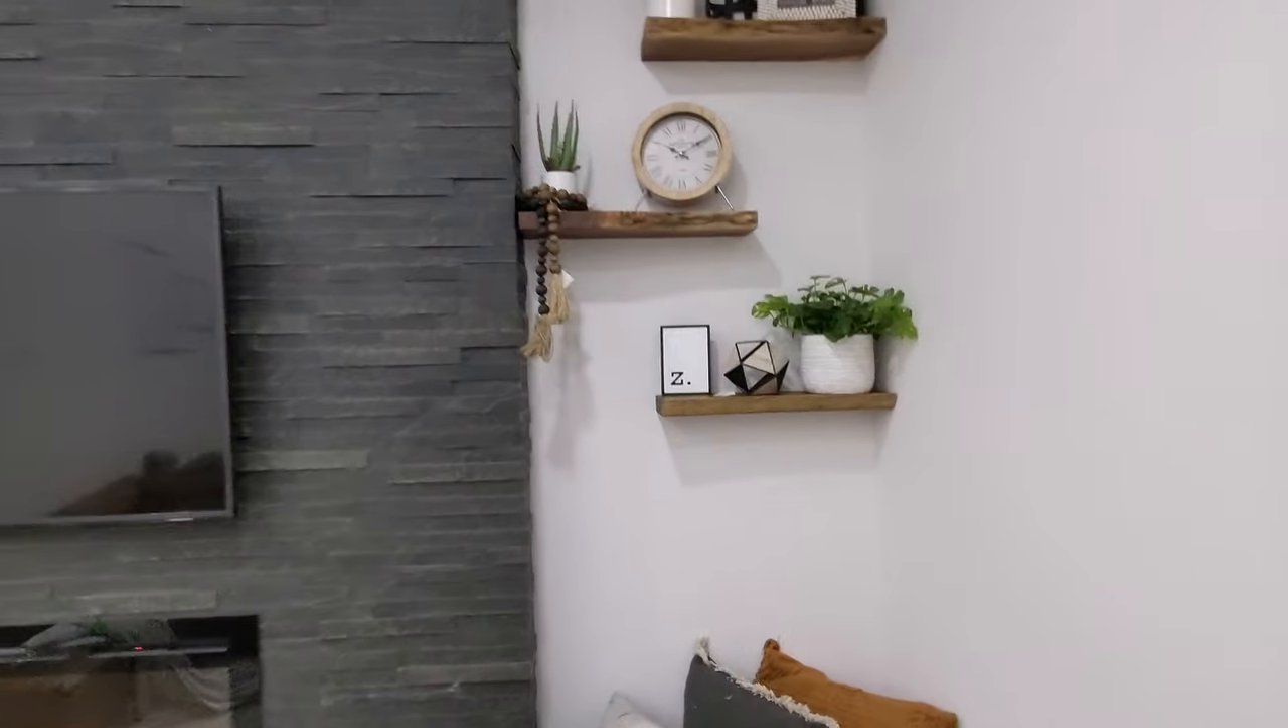So here's the space all finished up. I've got all the shelves installed and we also got some decorations up.